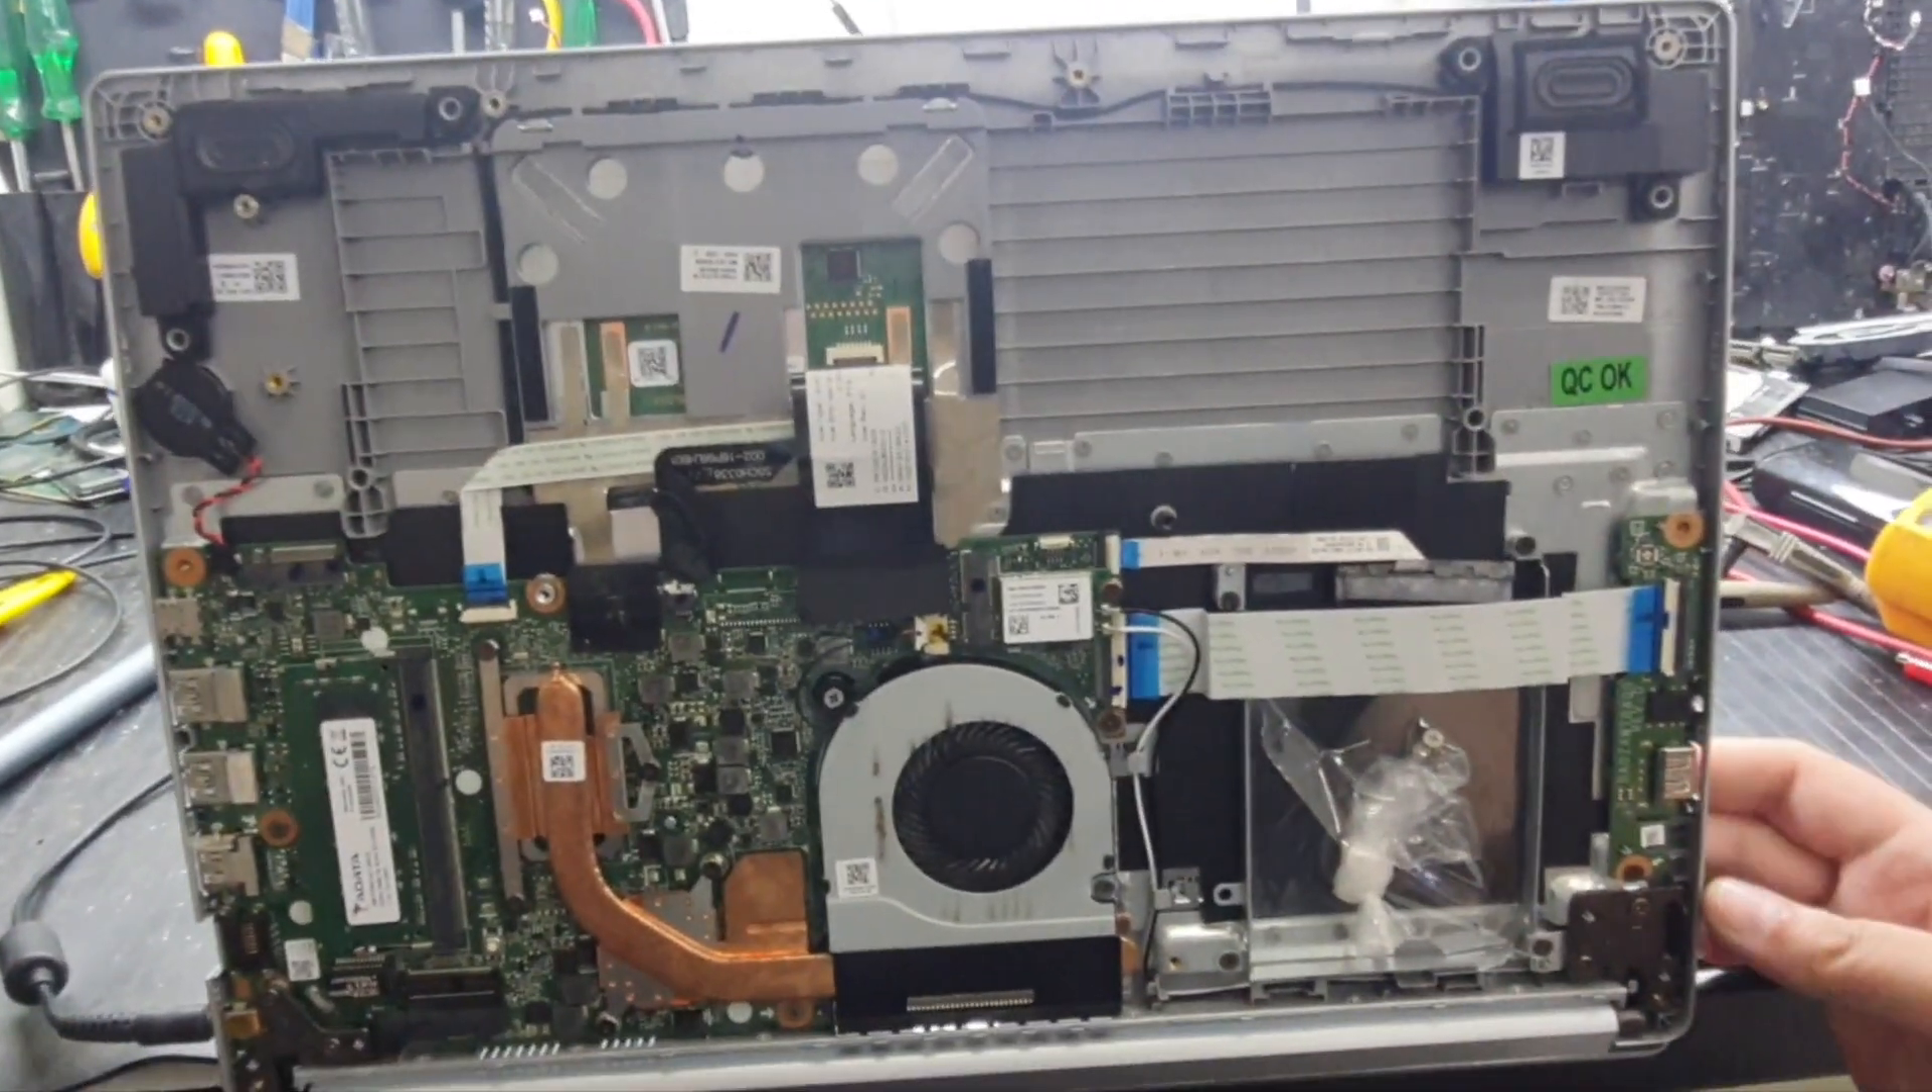Tá sem o SSD, né? O NVMe é sem a bateria, por enquanto, tá?